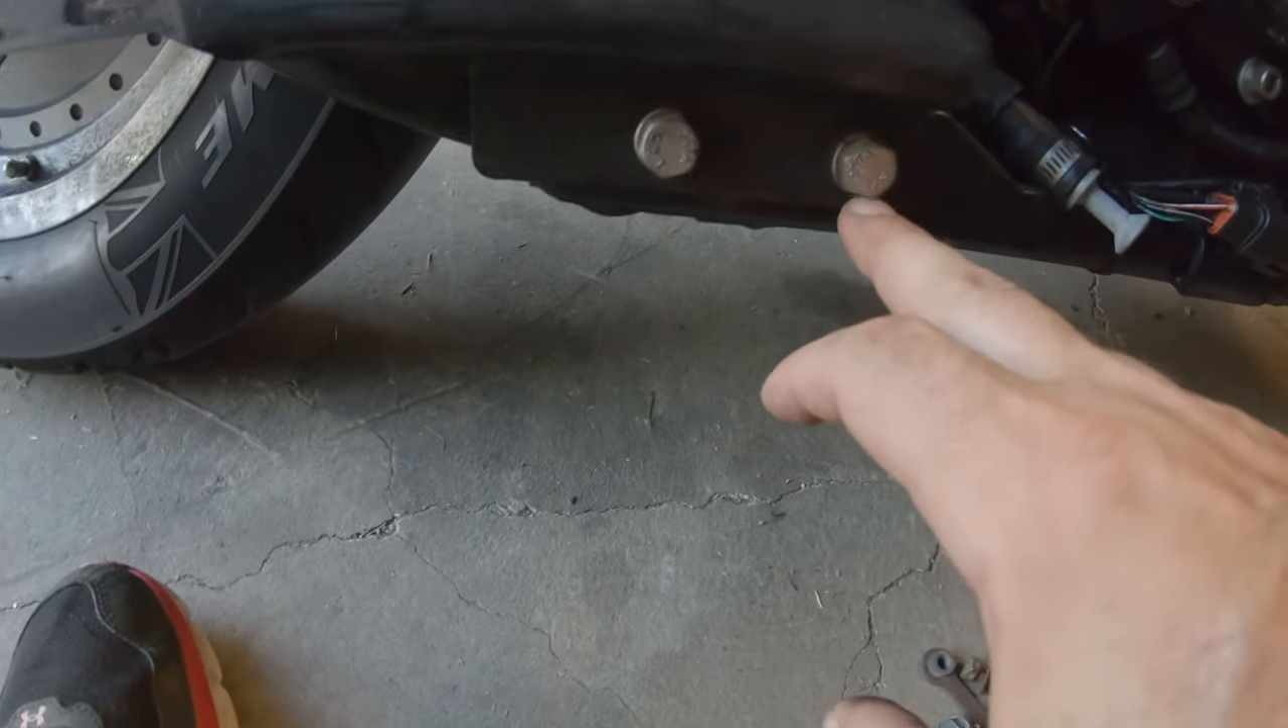Yeah we still gotta get this bracket off probably still the same half inch bolts there but we did salvage the rings that we're gonna need.